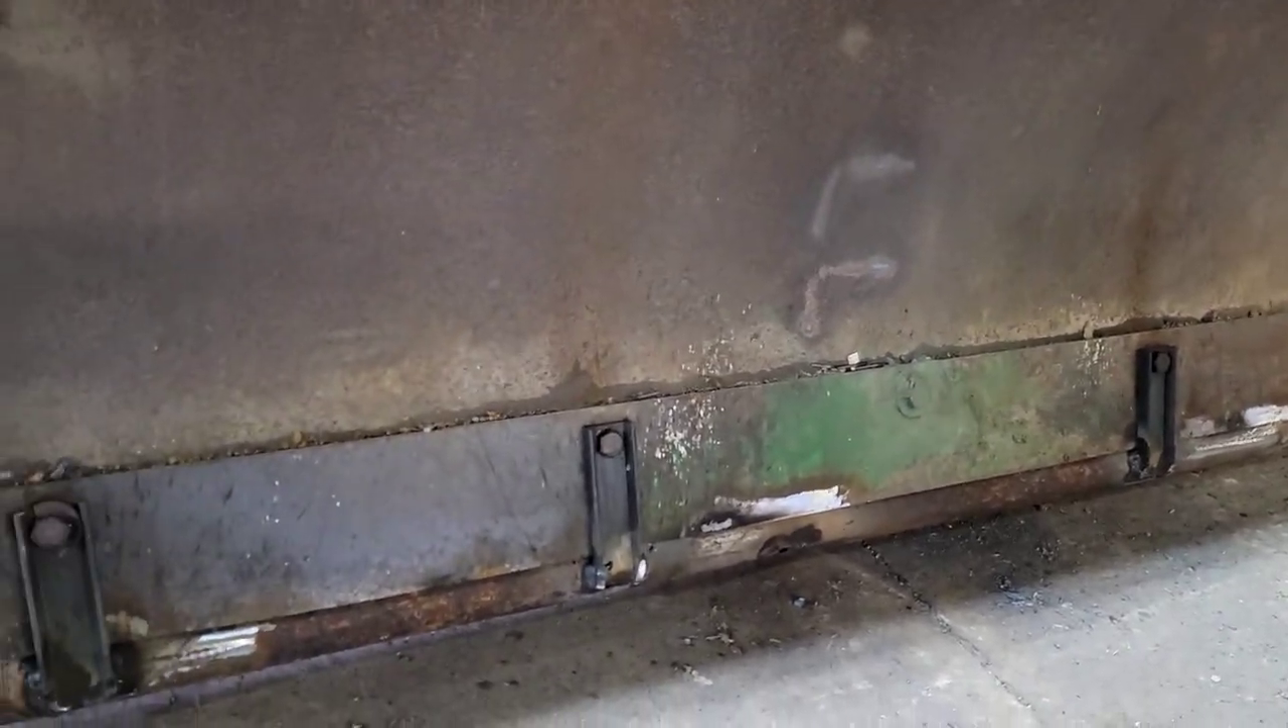You can see I just took some small pieces of C-channel and welded it right to the pipe, drilled holes in it, and bolted it to the cutting edge.